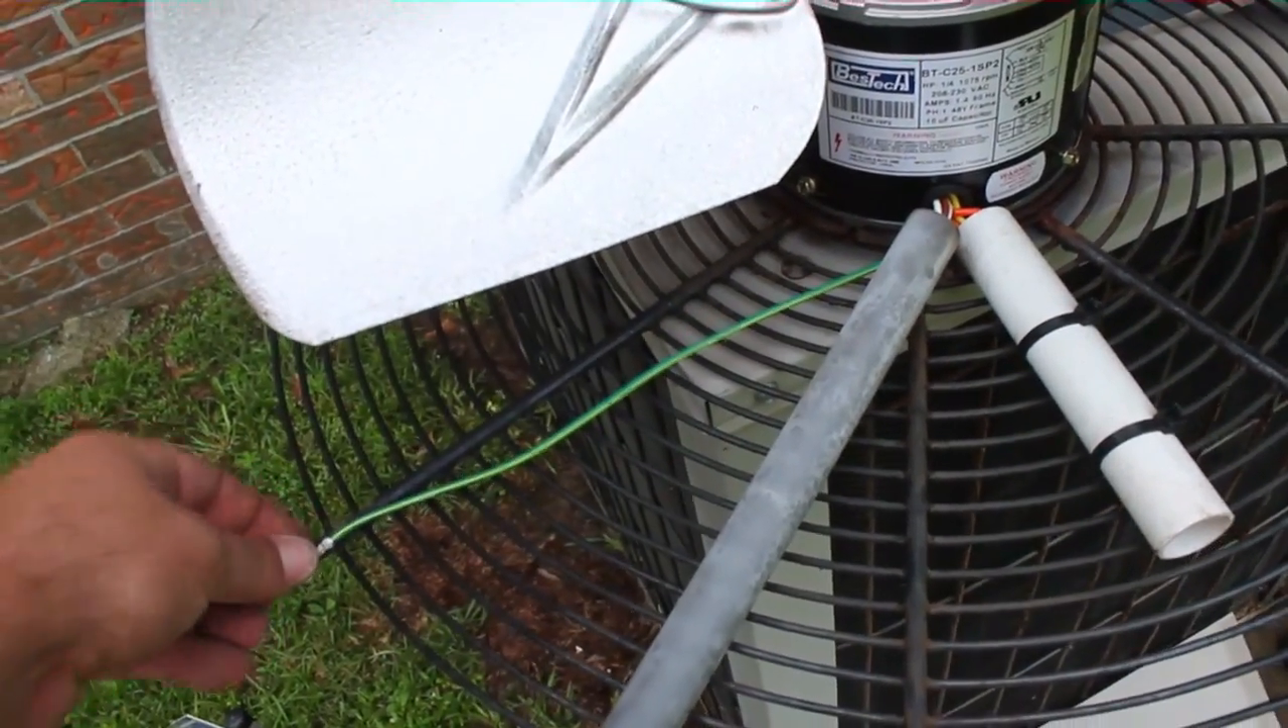Okay guys, we have our reversing leads taken care of. We got them put into a PVC sleeve.